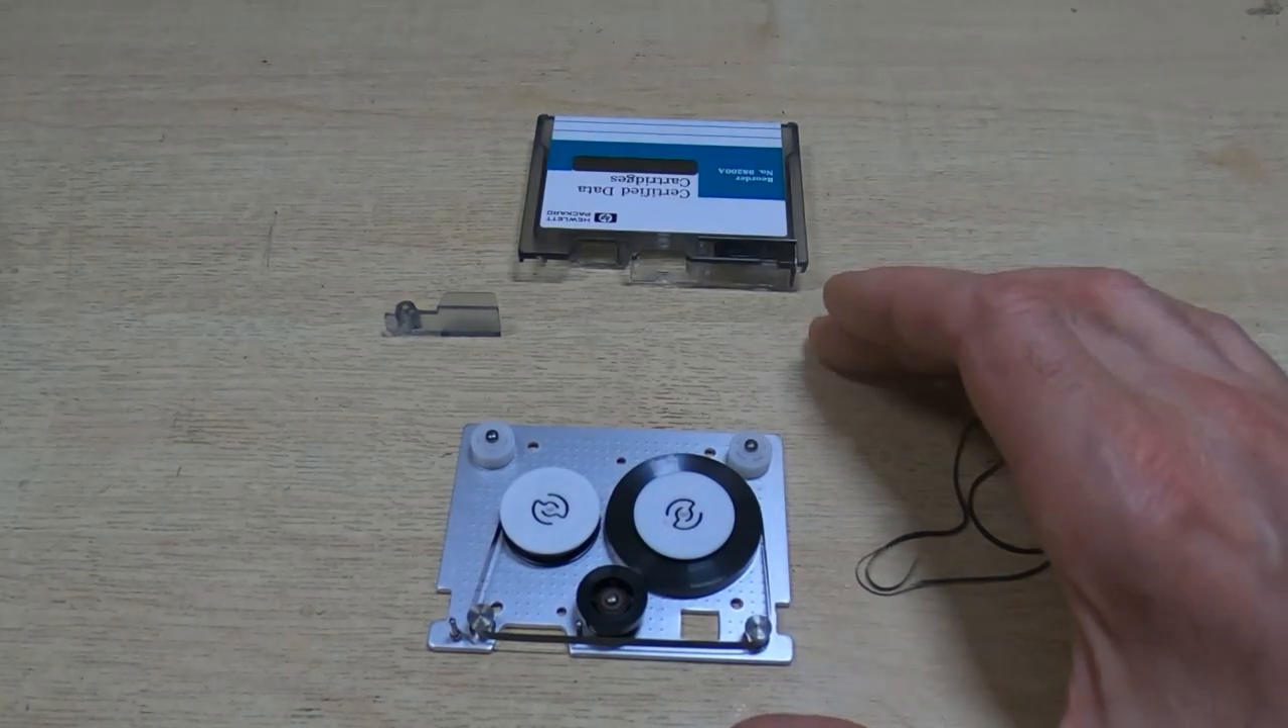So I've got one of the tapes here as you can see I've taken it apart and this was a new old stock tape.